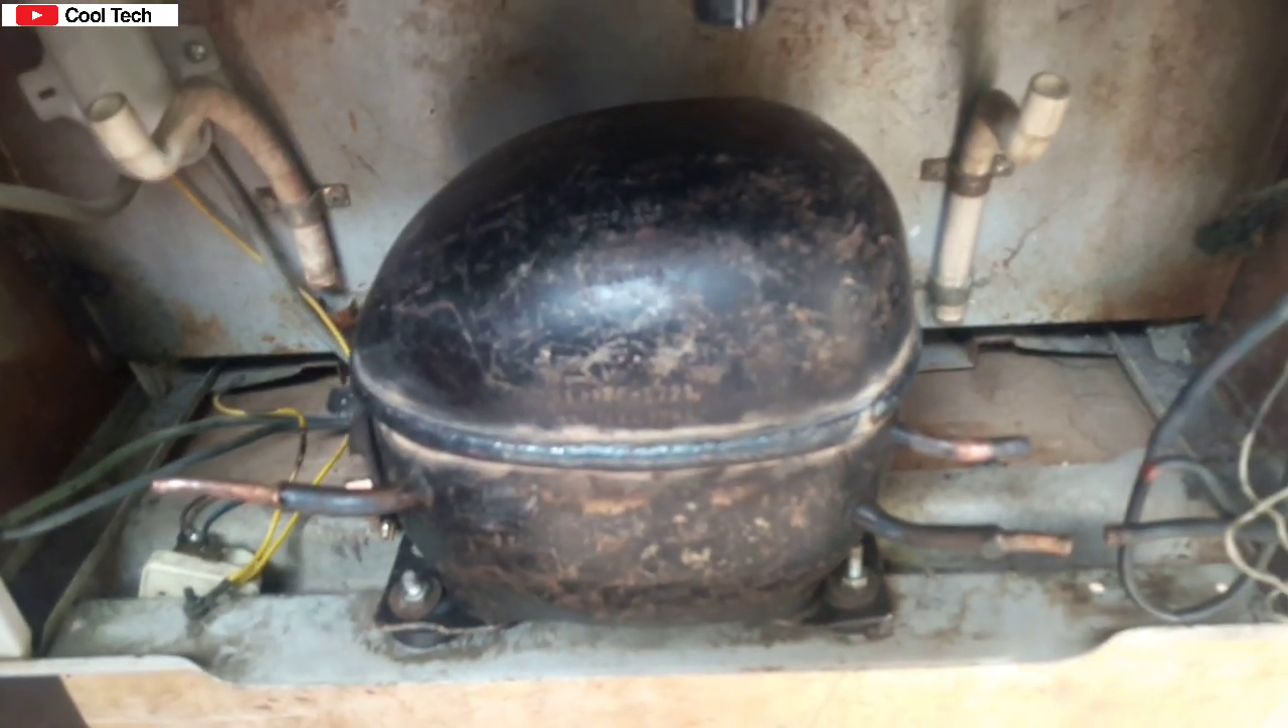آپ دیکھ سکتے ہیں کہ ہم نے کمپریسر کو اس میں فٹ کر لیا ہے۔